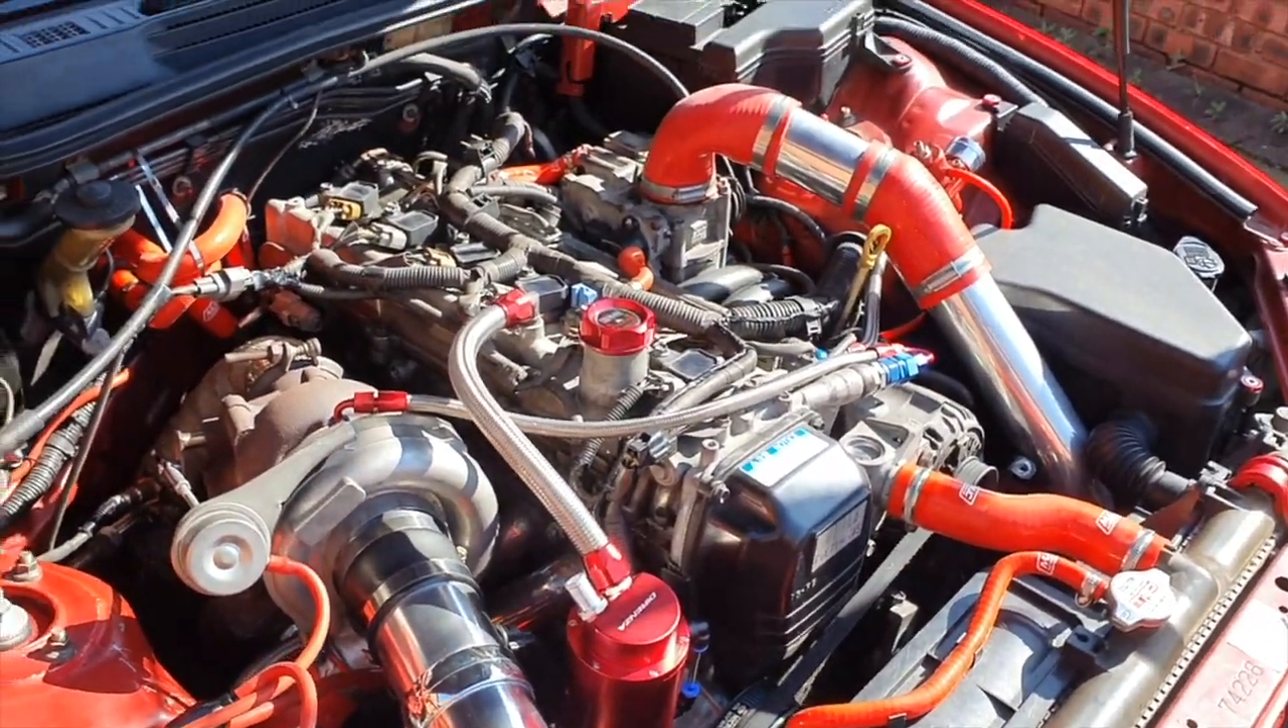And there you have it ladies and gents all completed I have all the hoses fitted and it looks very sharp as you can see for yourself.